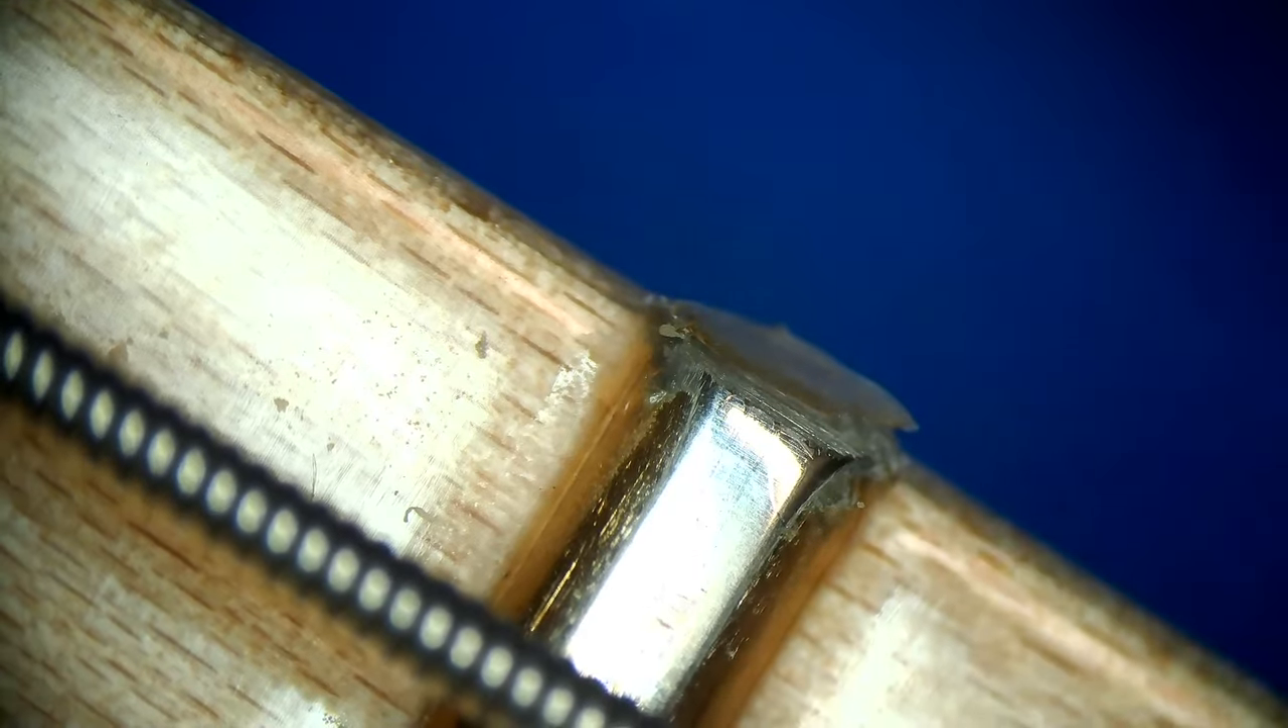You can see that um the fret is protruding a little bit.